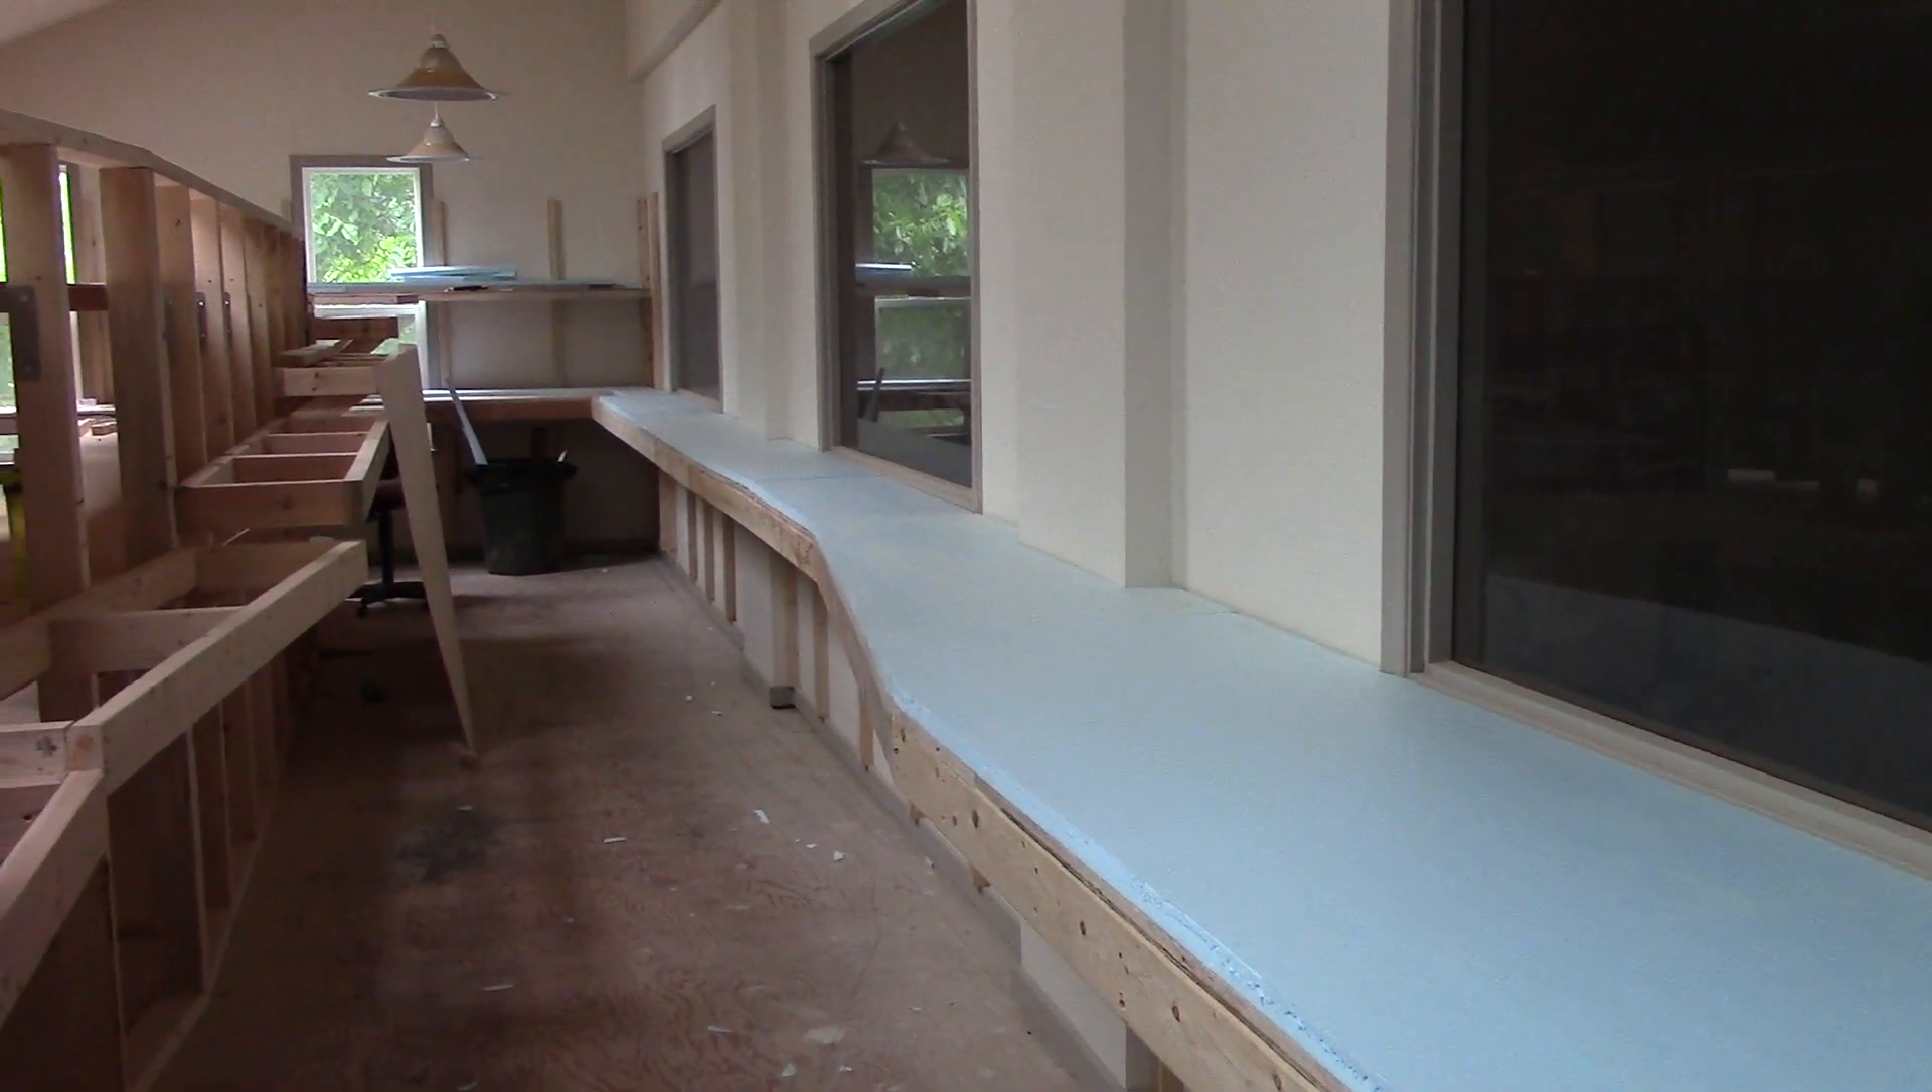And the foam is cut and fit in place all the way down to that third window down in the corner there.